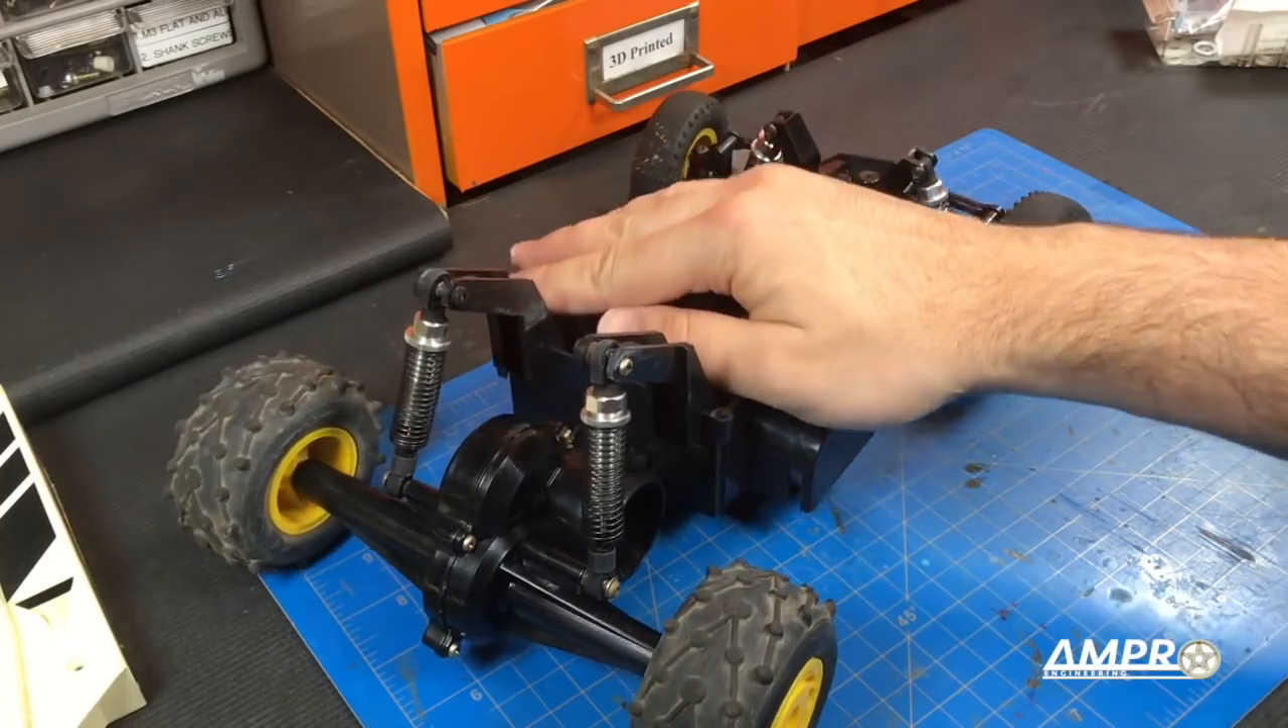Anyway, the rear suspension is in. It's quite nice, actually.